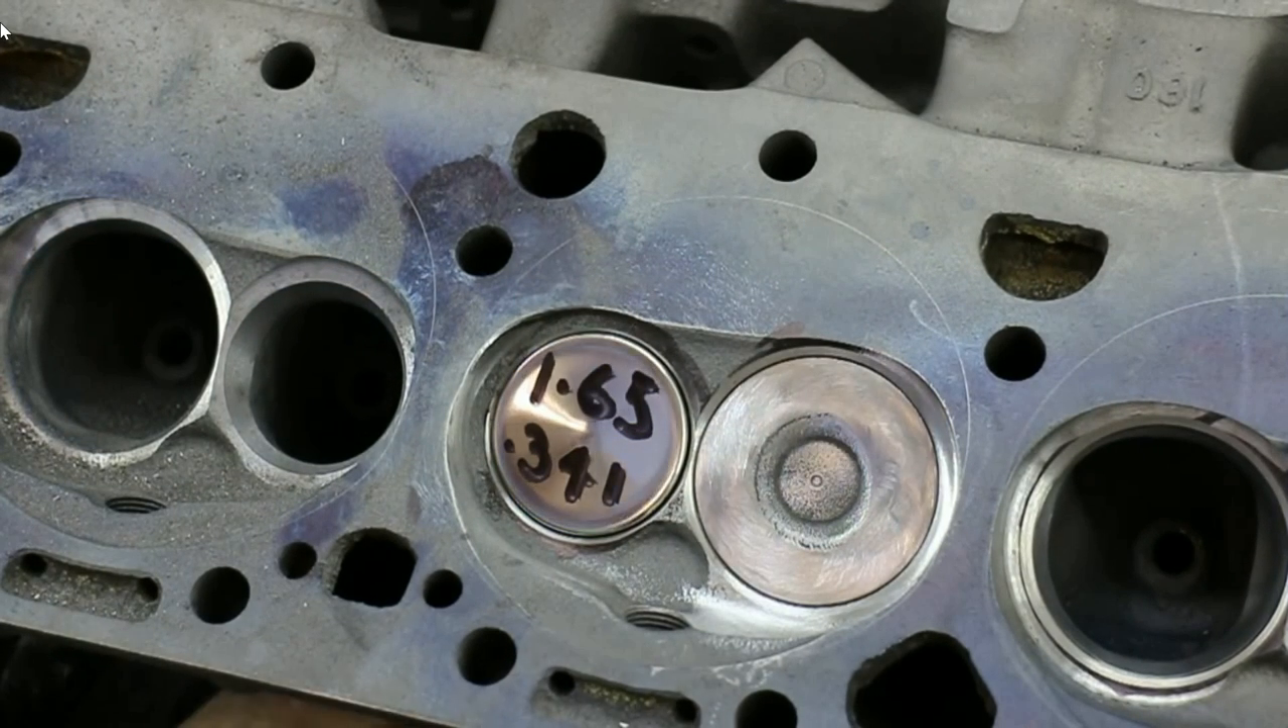Here's our 165 valve in place.